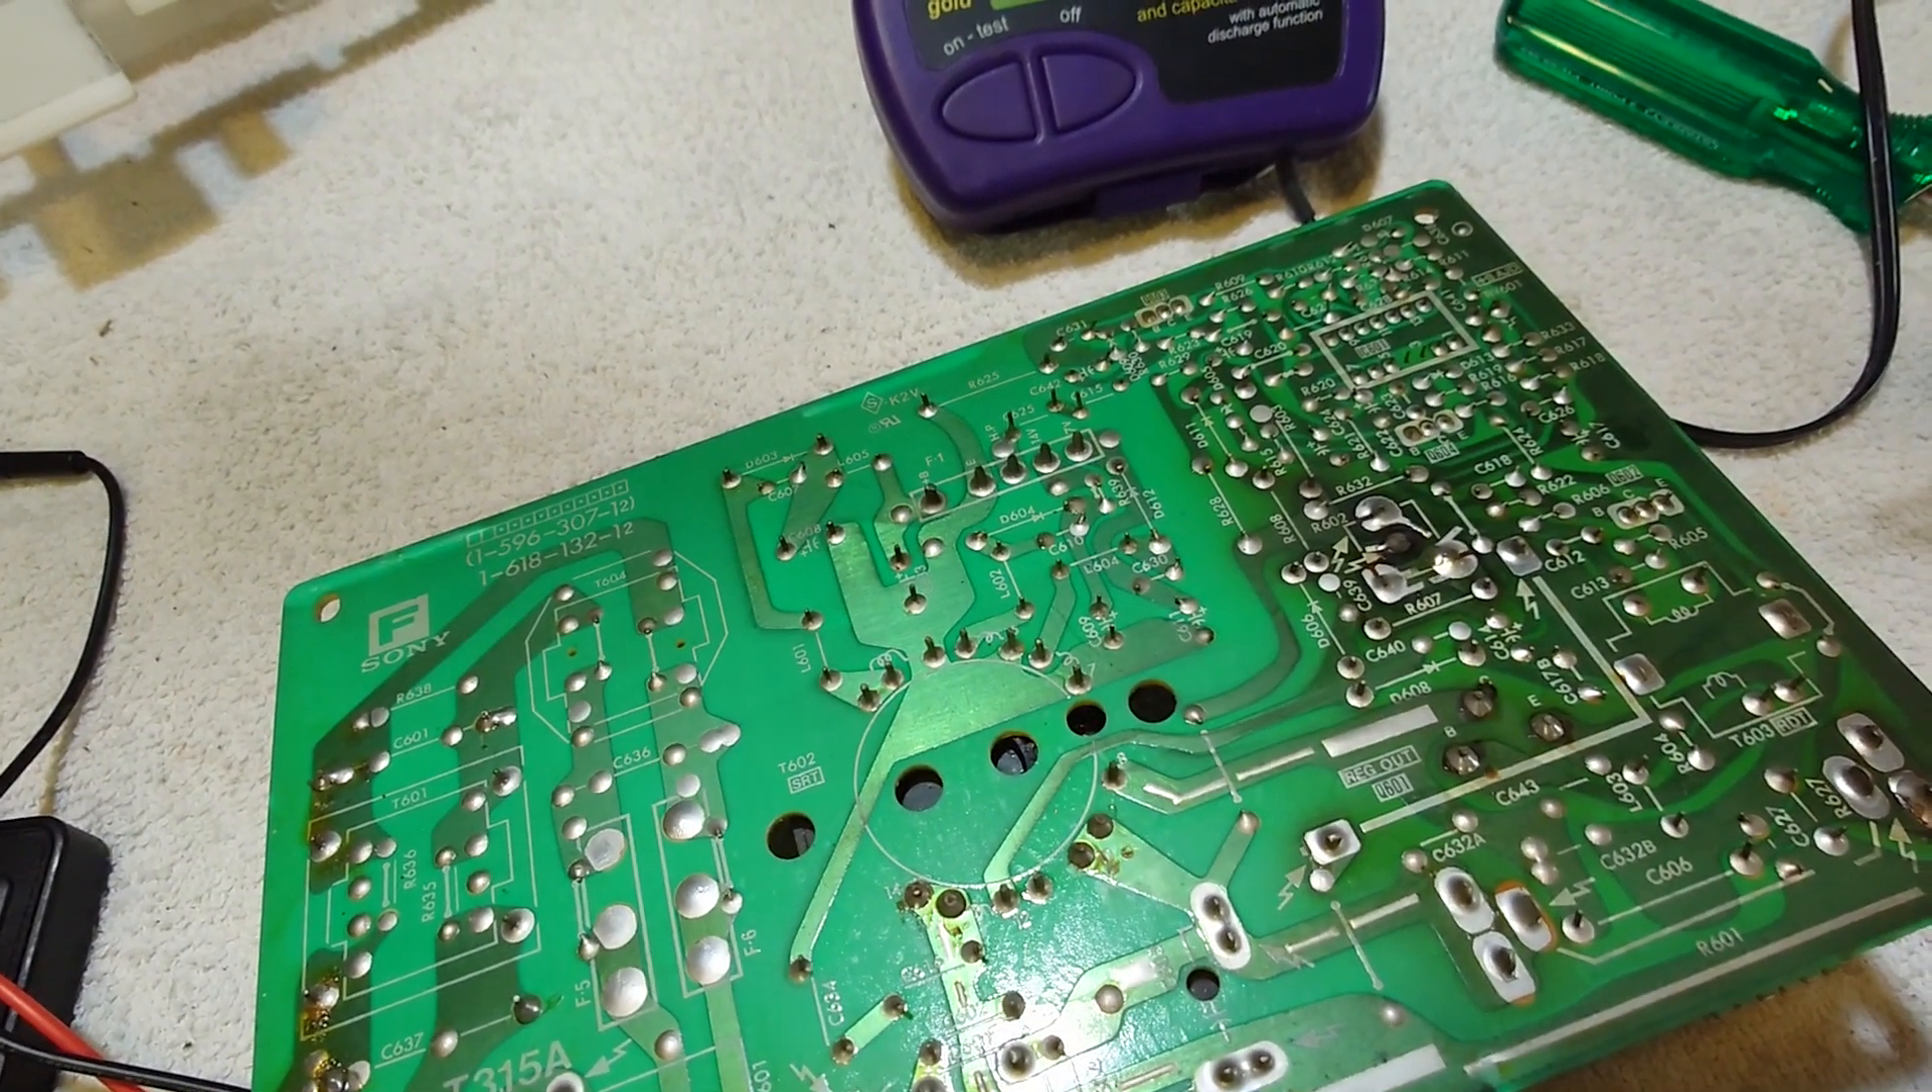Hey, guys, so I took the power supply board out. It's a little board that hangs on the left side when you're looking at it from the rear.